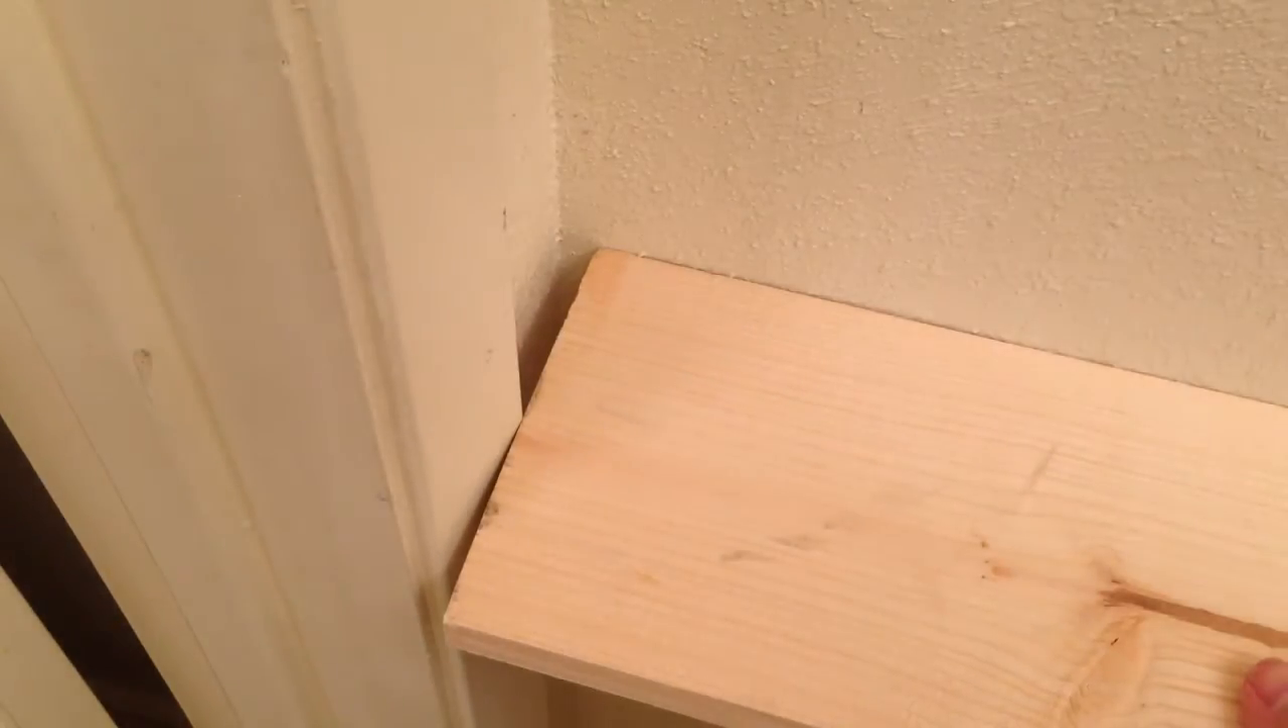If I place a piece of the shelf in place, I can see that it sticks out a little past the door here, the door frame.